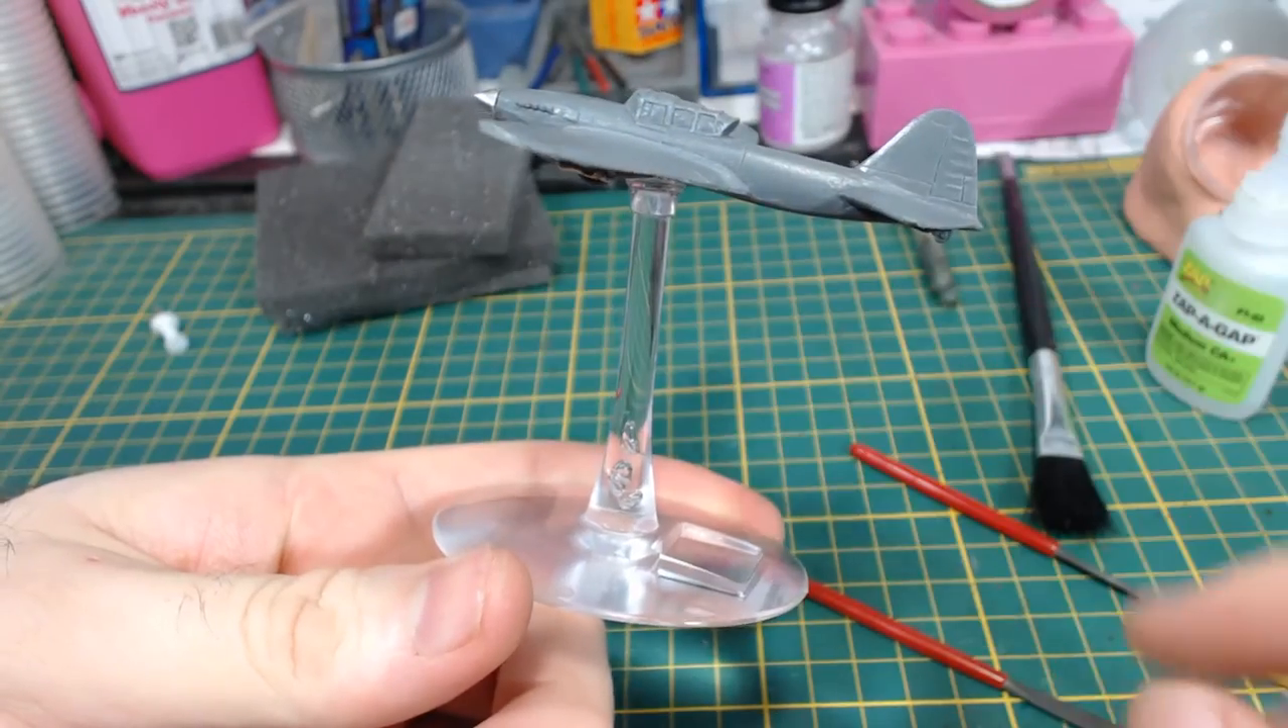Next I glue the stalk onto the base of the stand, the magnet holder on top of the stalk, and you've got yourself one flight stand.